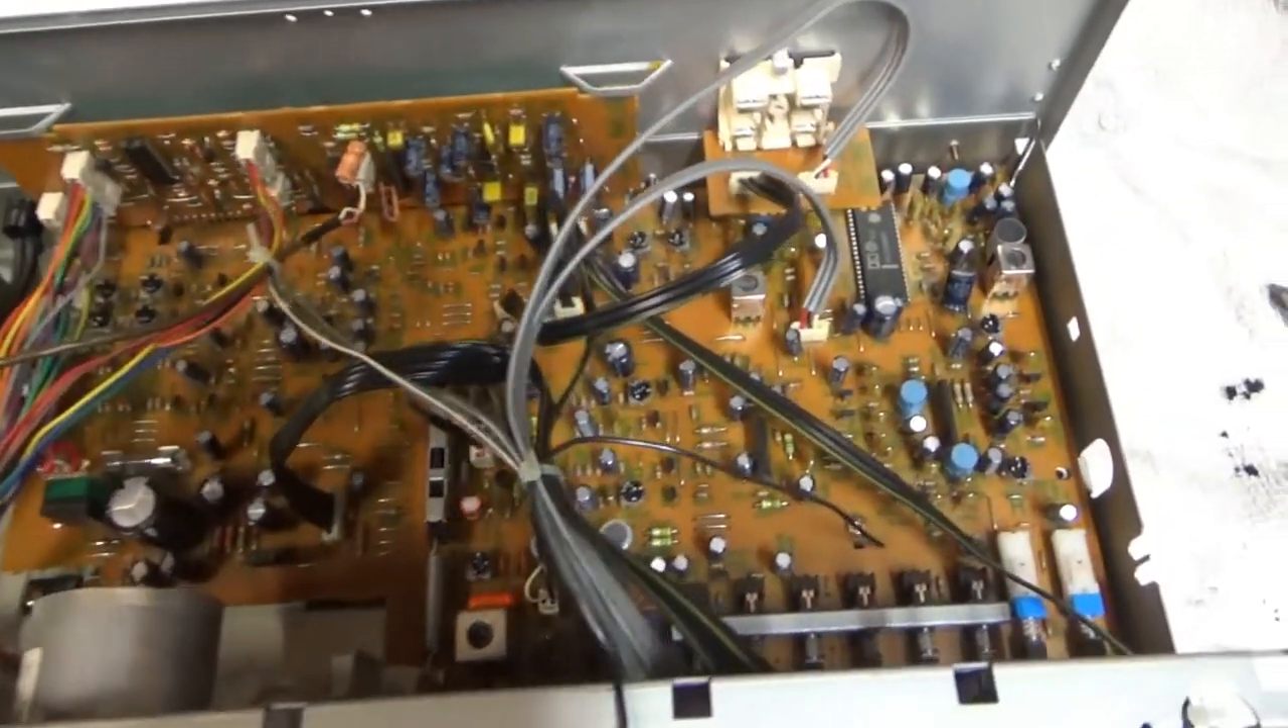Alright, and here is the cassette deck with top off.